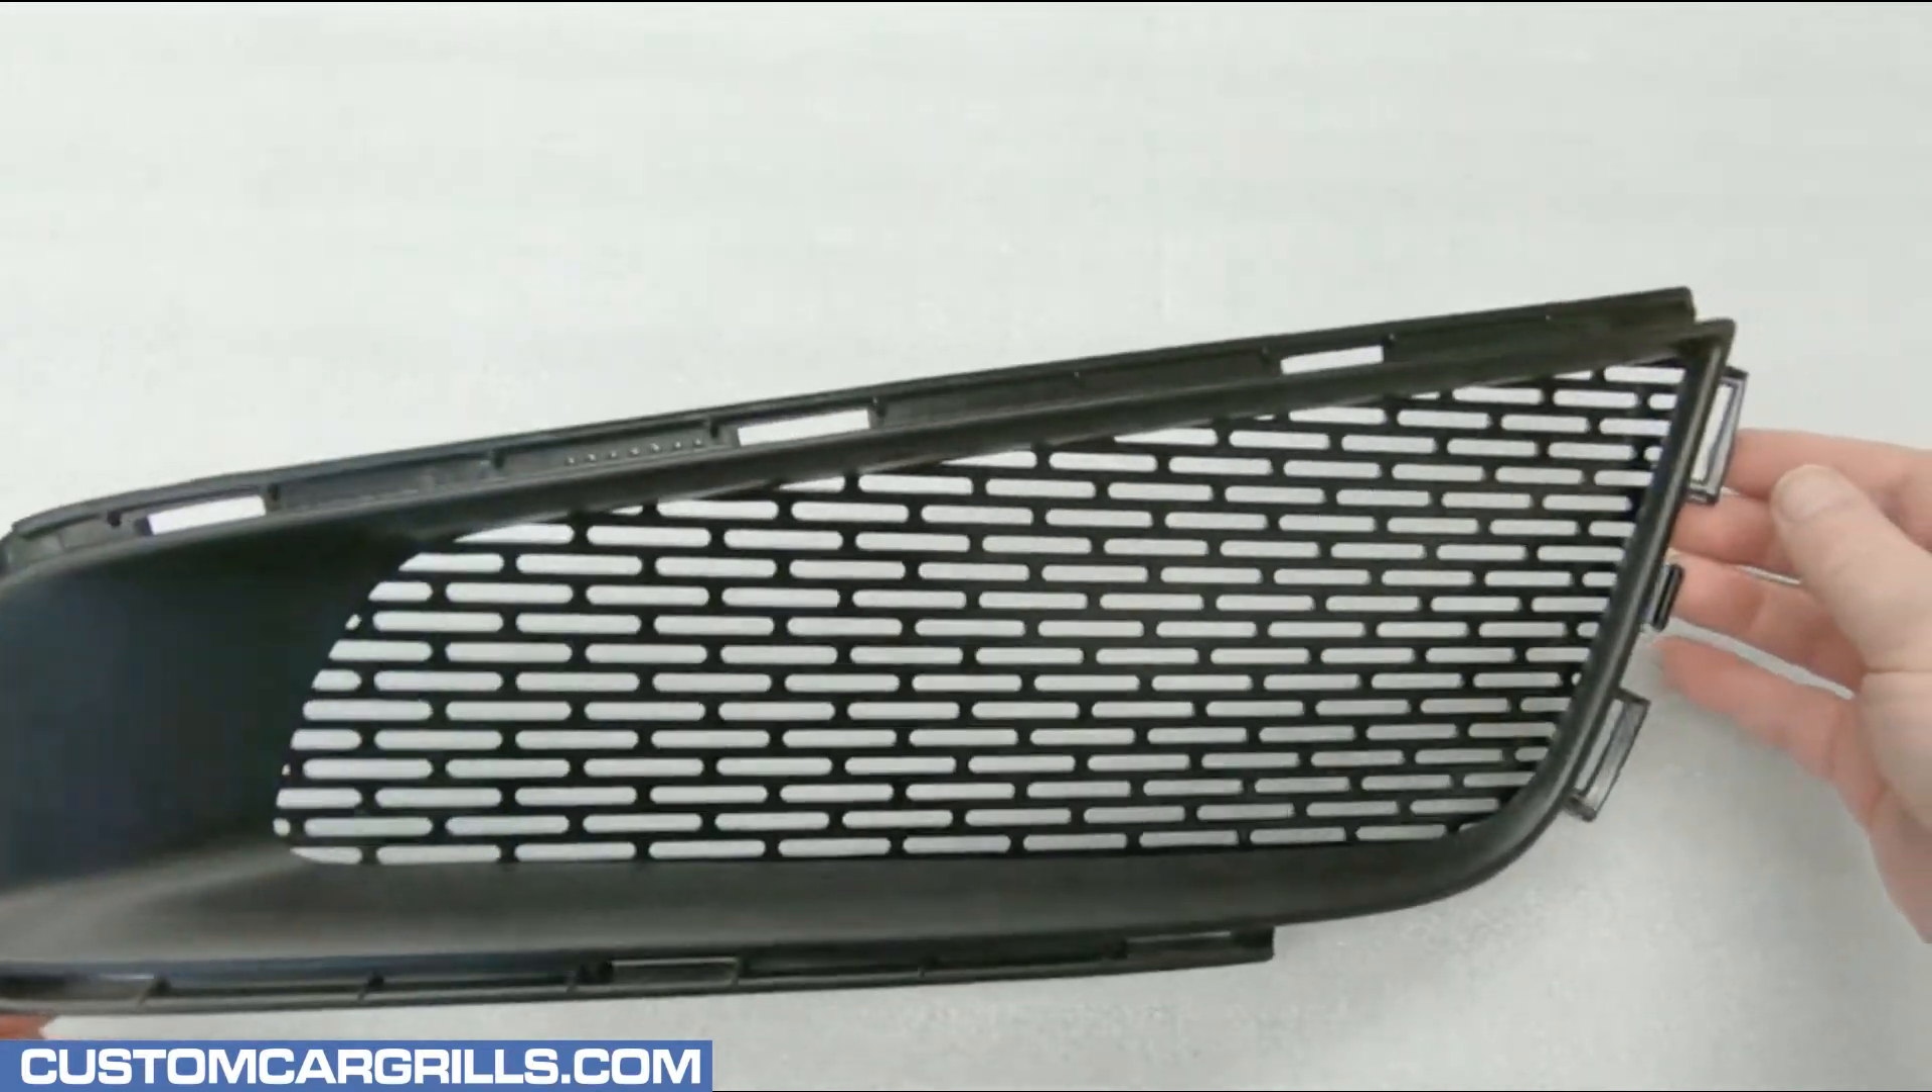The mesh is virtually seamless looking against the back of the grill opening.